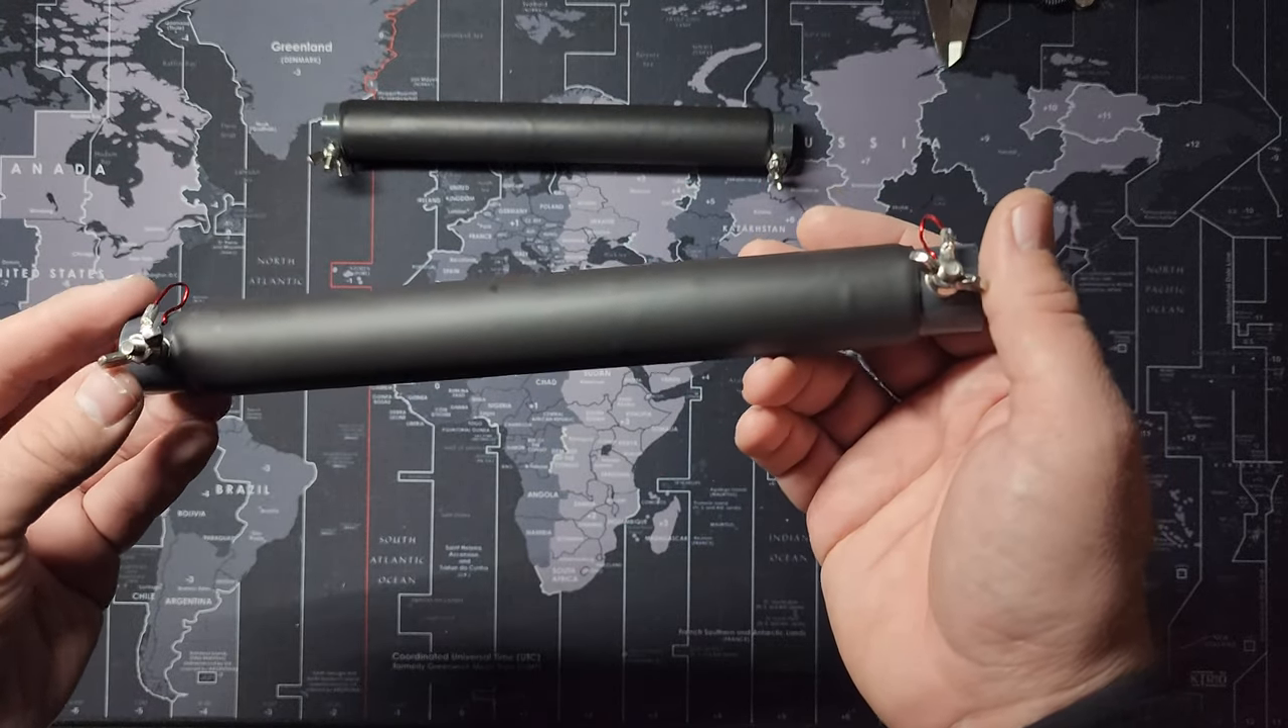All right, everybody. Heat shrinking is done. Now we just got to put it up onto the wire.